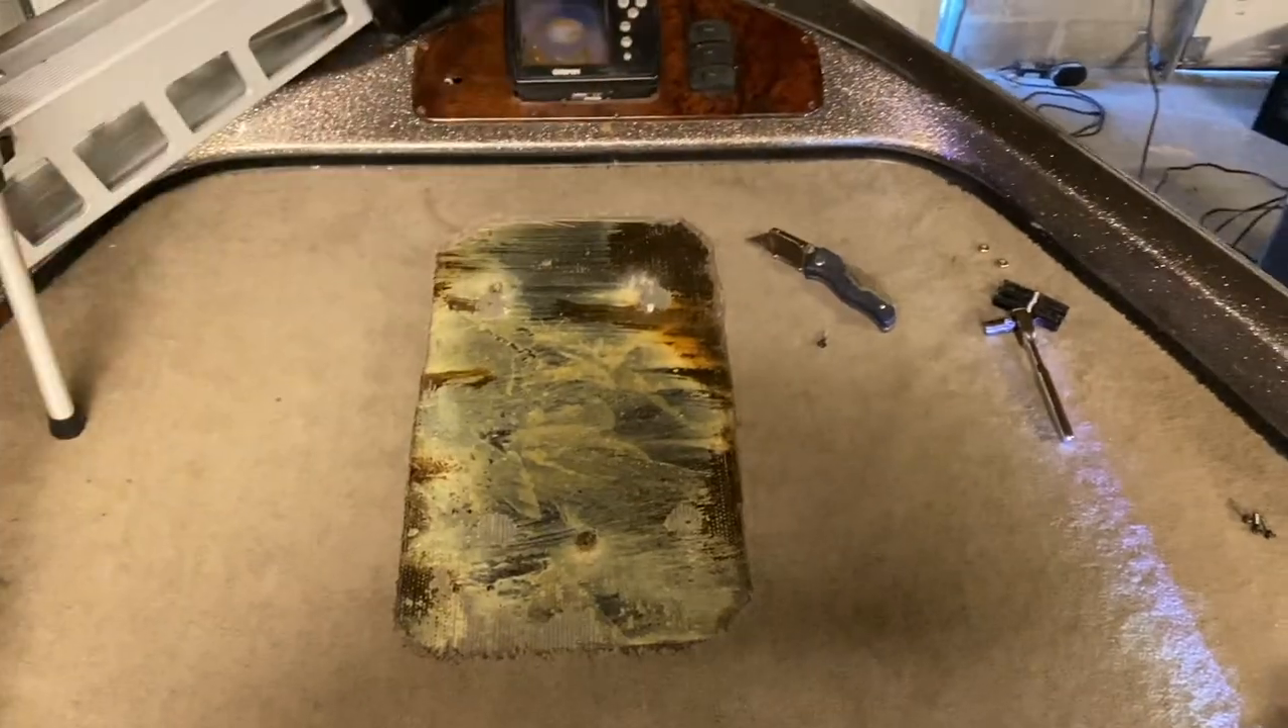So we got our carpet cut out looks really good.